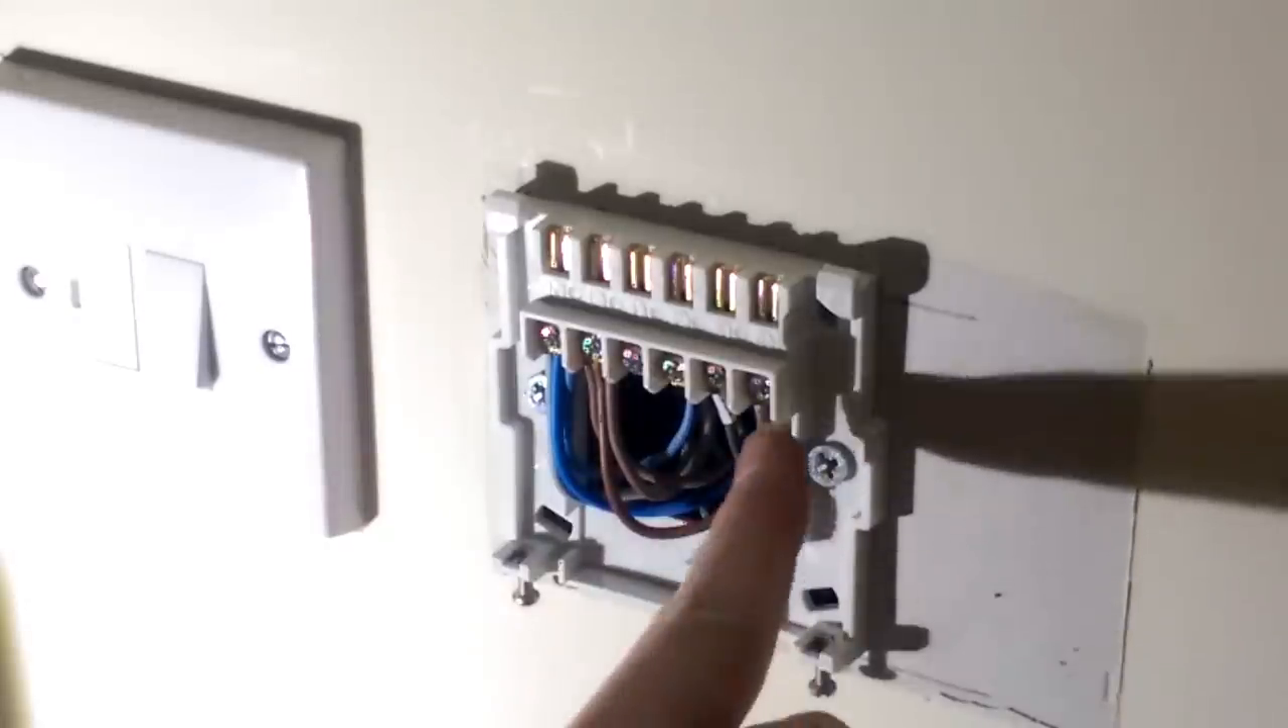So I've gone ahead, attached the back plate and then wired each of the wires up.